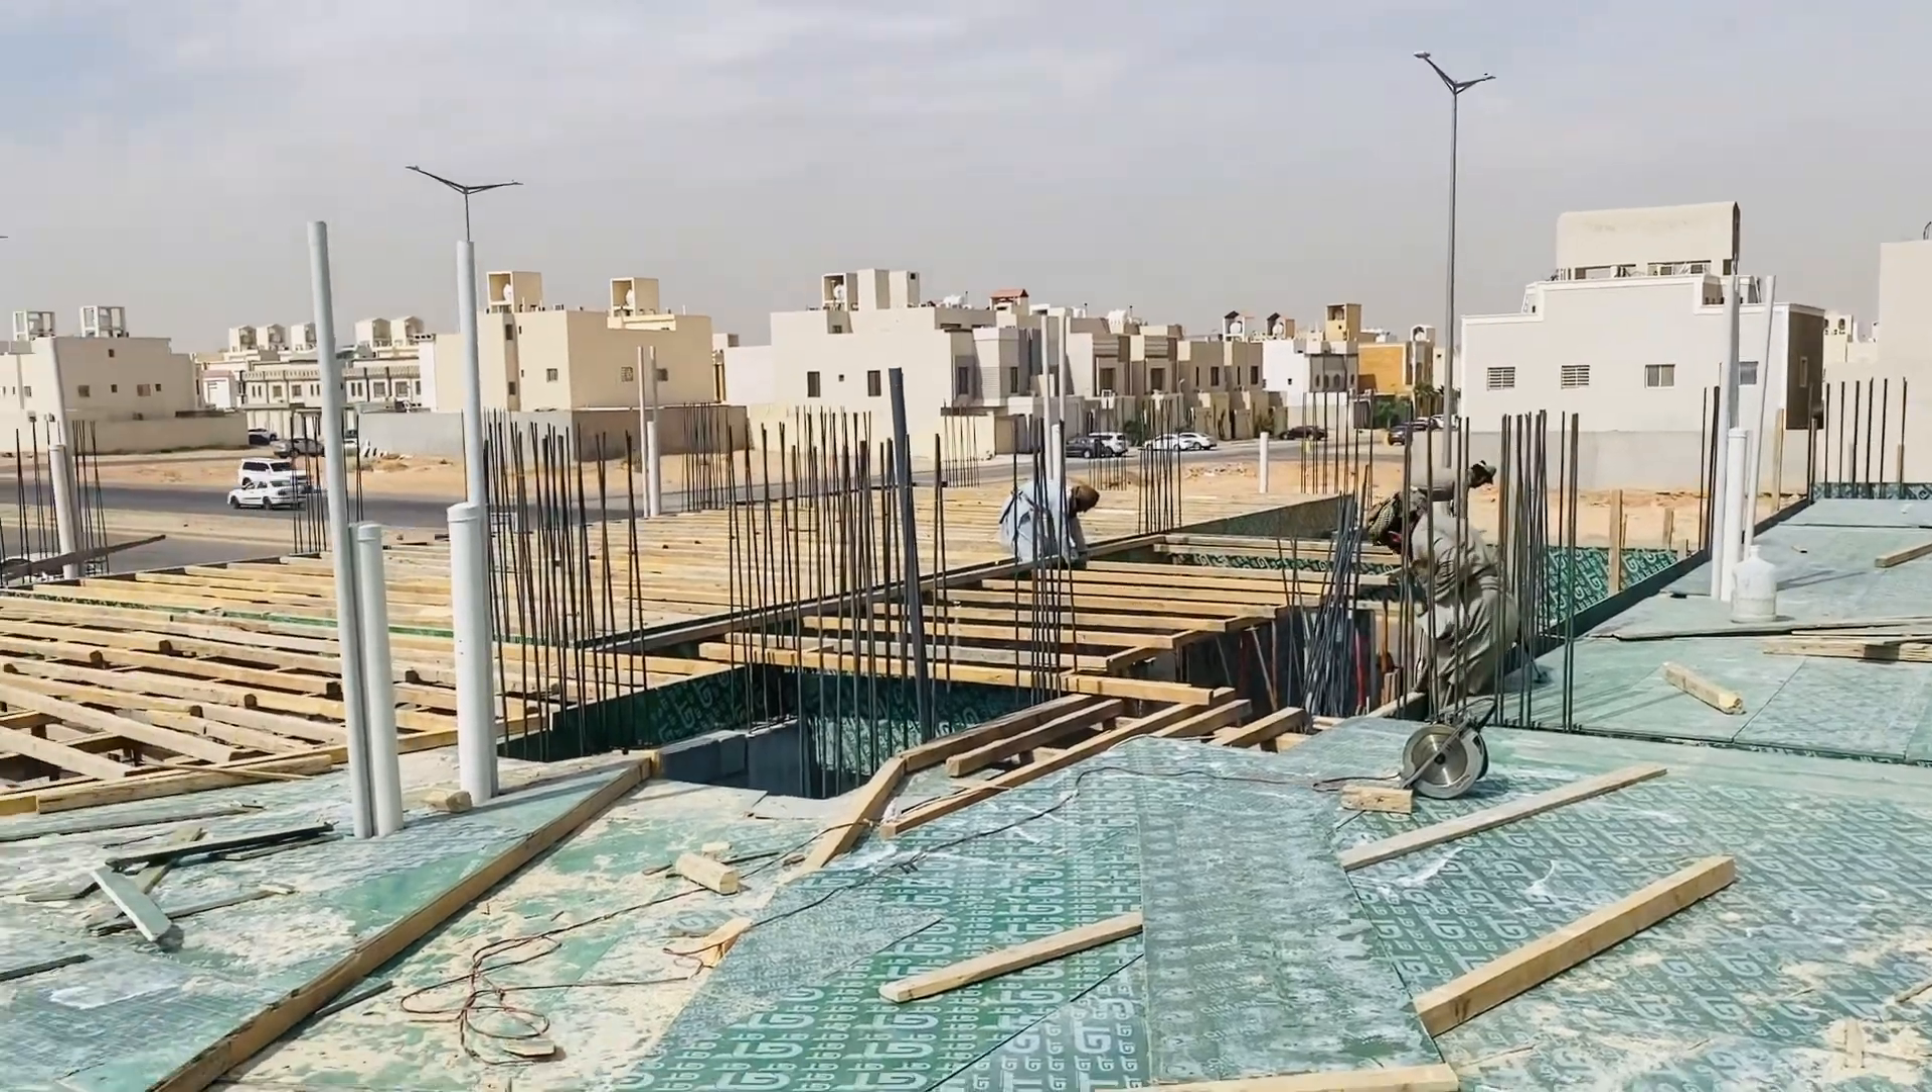آپ دیکھ سکتے ہیں یہ شٹرنگ لگی ہوئی ہے کچھ لگا رہے ہیں۔